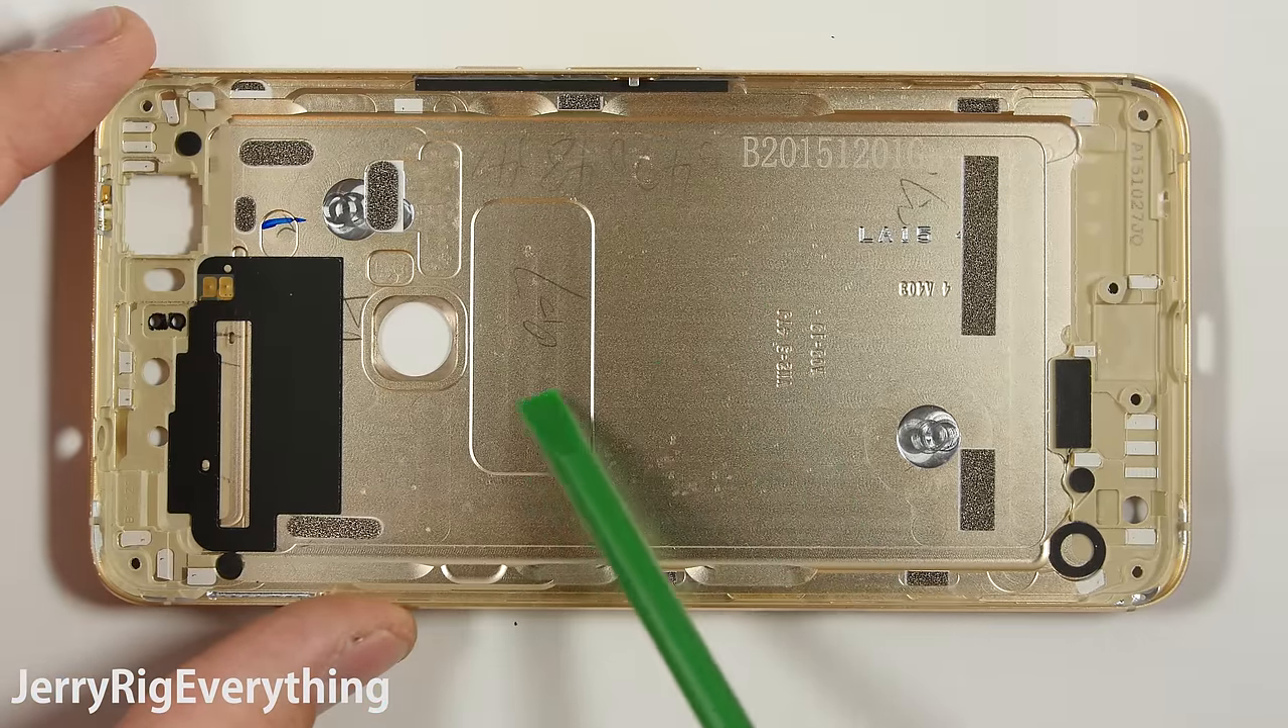As we pull the front panel away from the phone, we are left with the machined aluminum back.